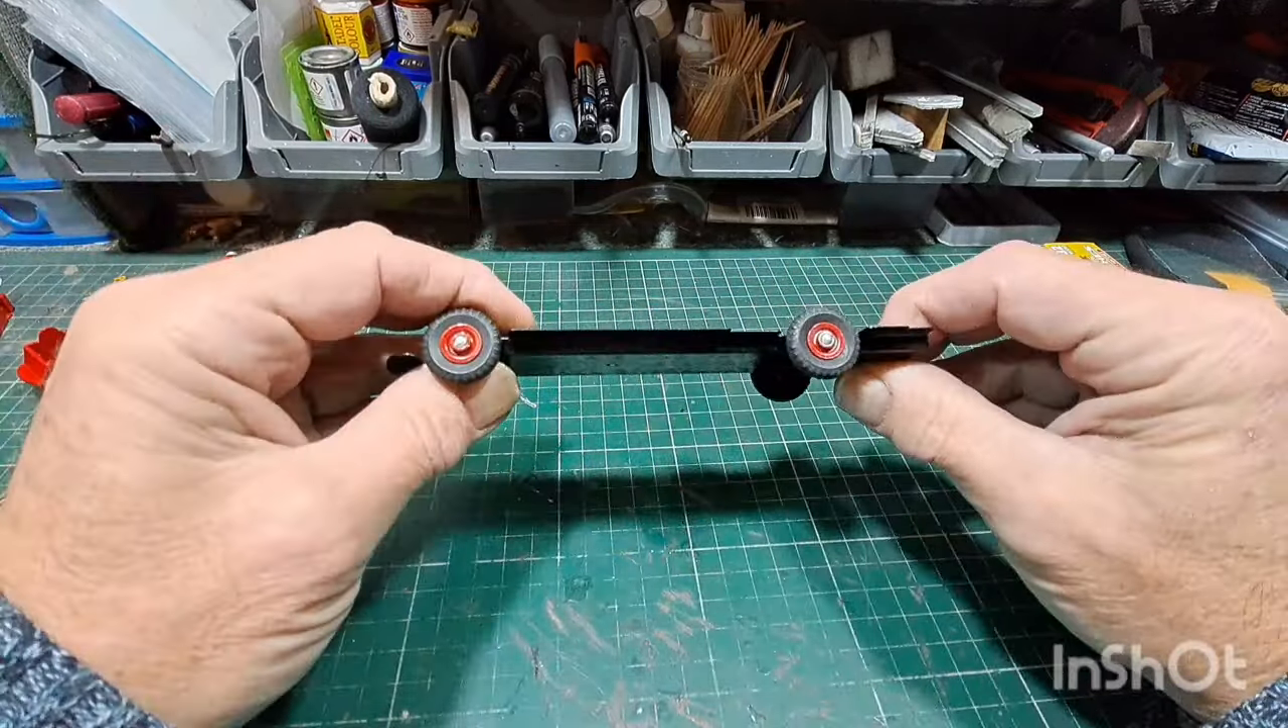Base is all done. I've got the axles back in.